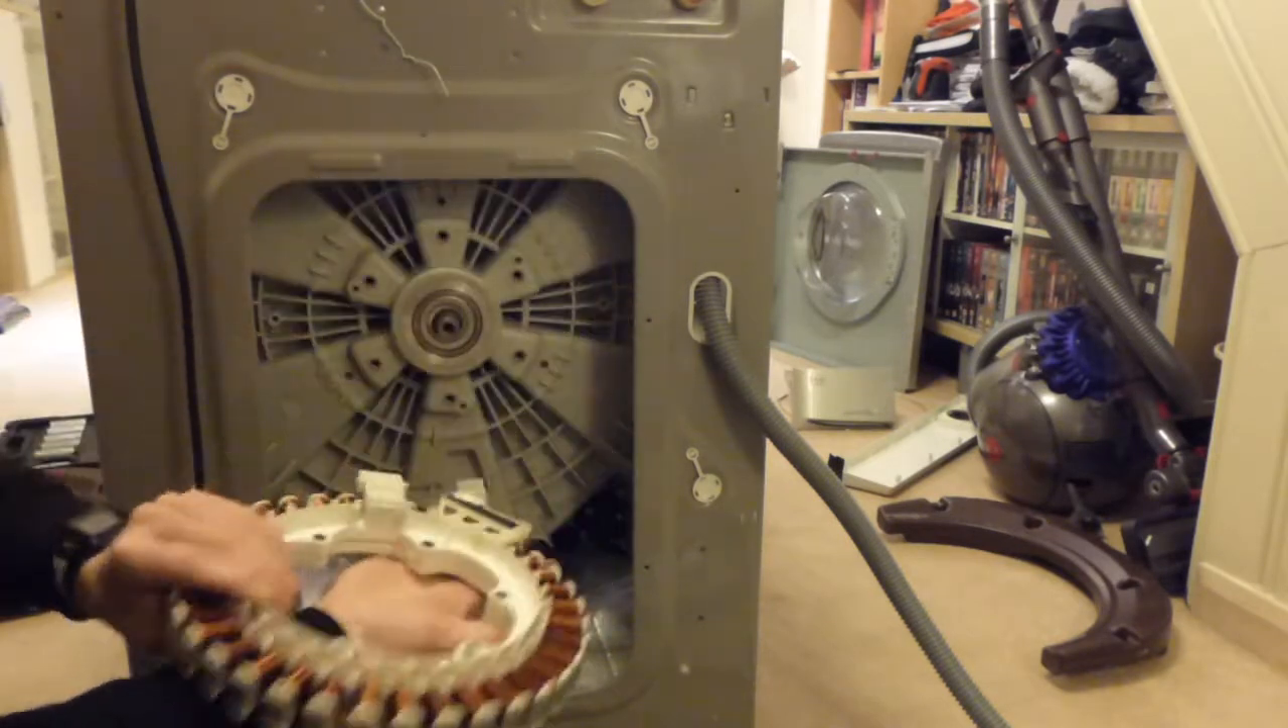That's the direct drive motor removed.